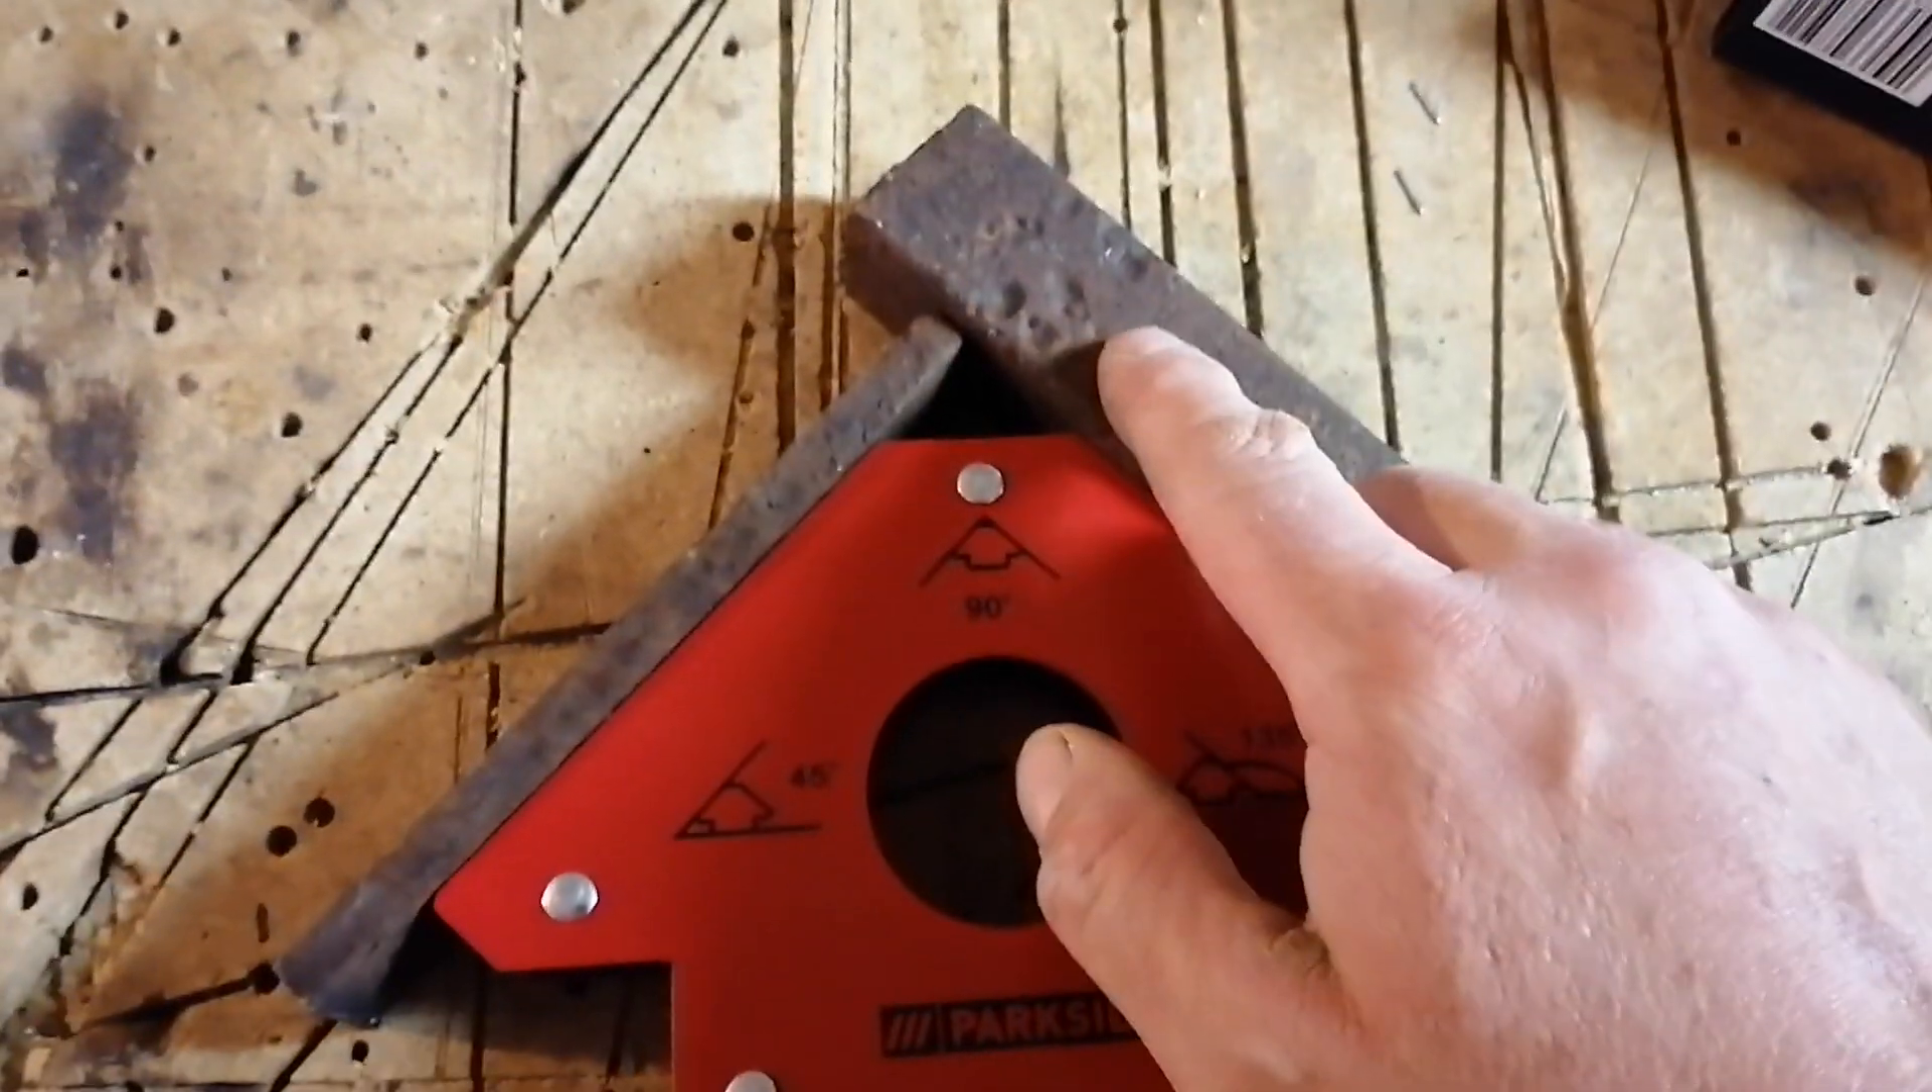Là j'ai placé deux morceaux de fer.